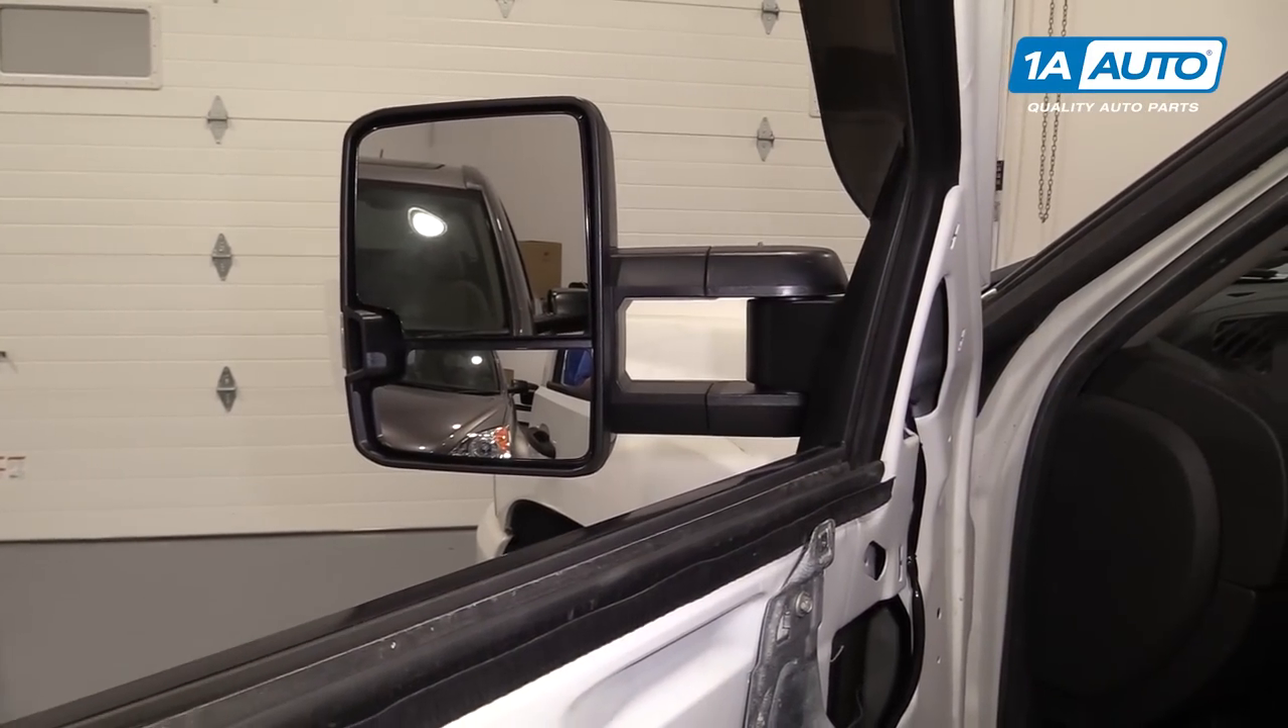So normally I would just throw the panel back on, but right now we're going to leave this out because we're going to show you how to wire up the actual harness so that the reverse spotlight works.